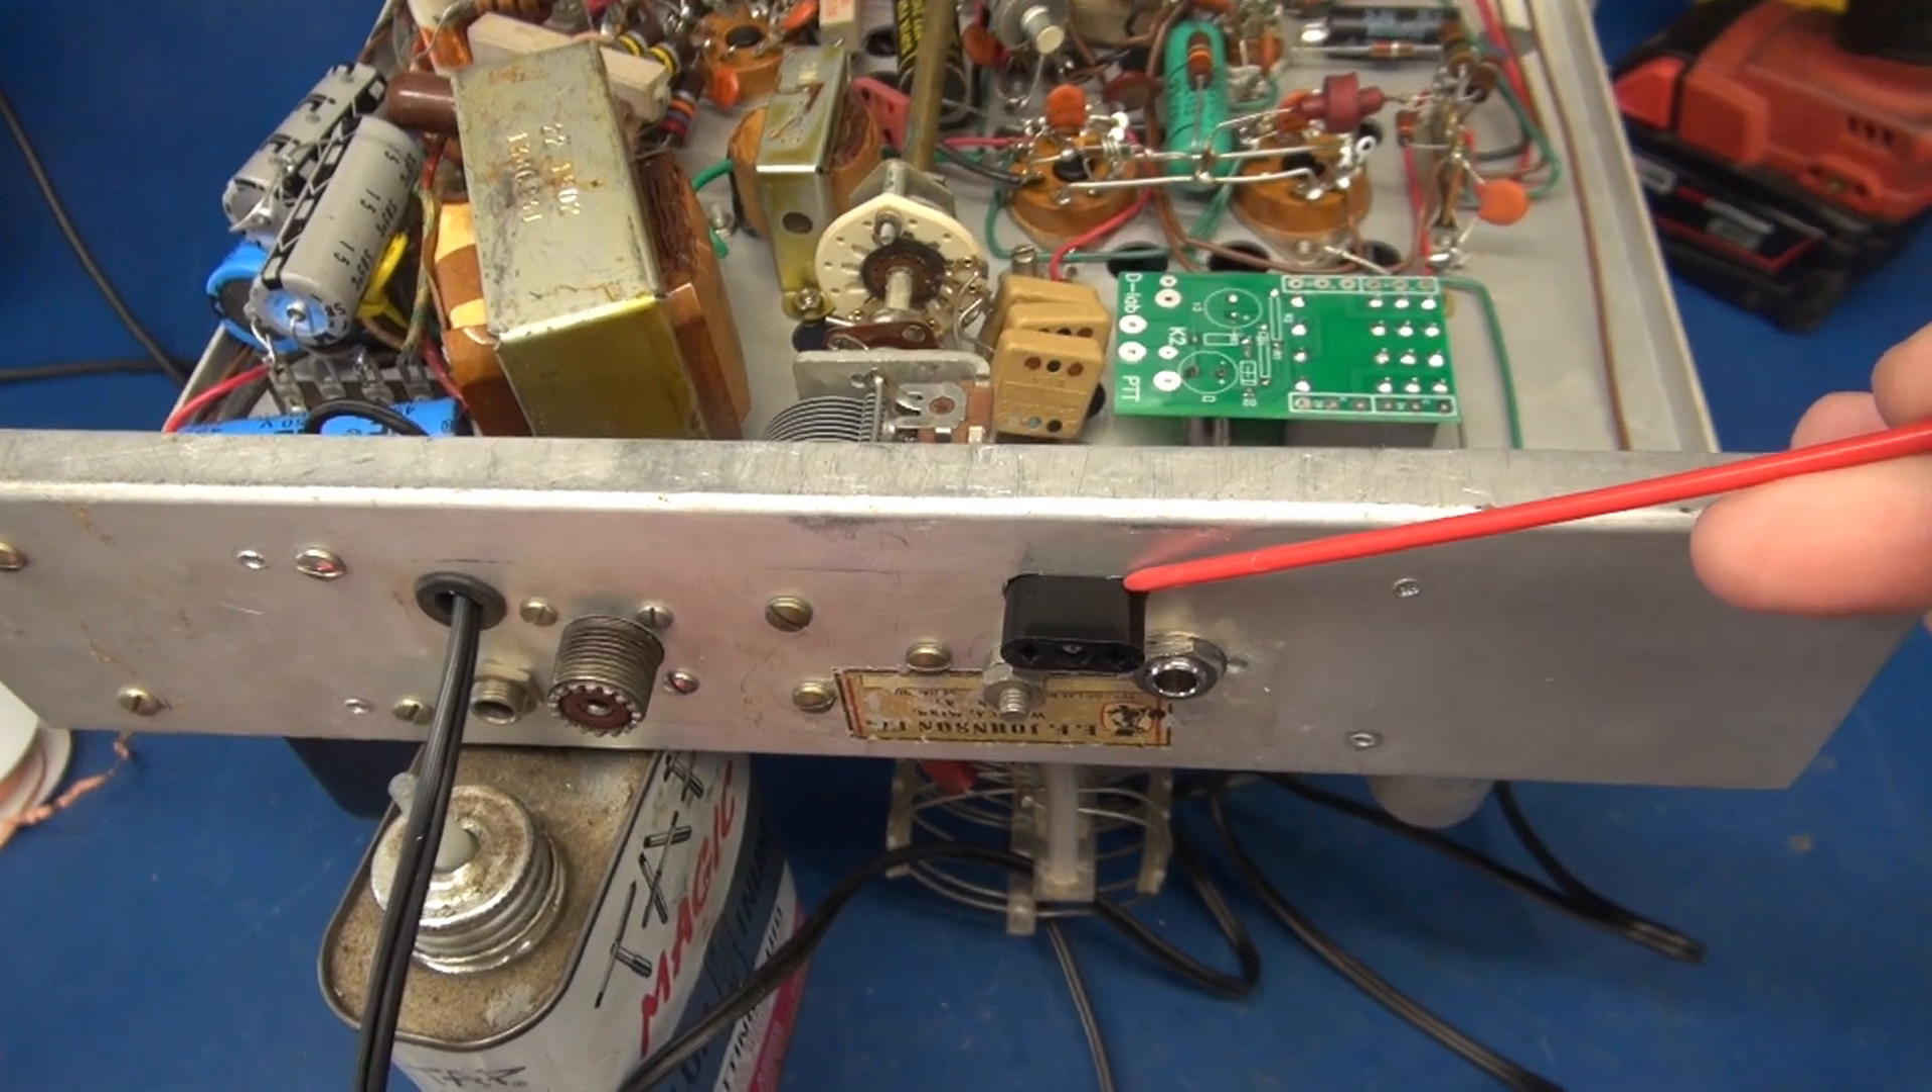All right, the new two pin connector is installed.